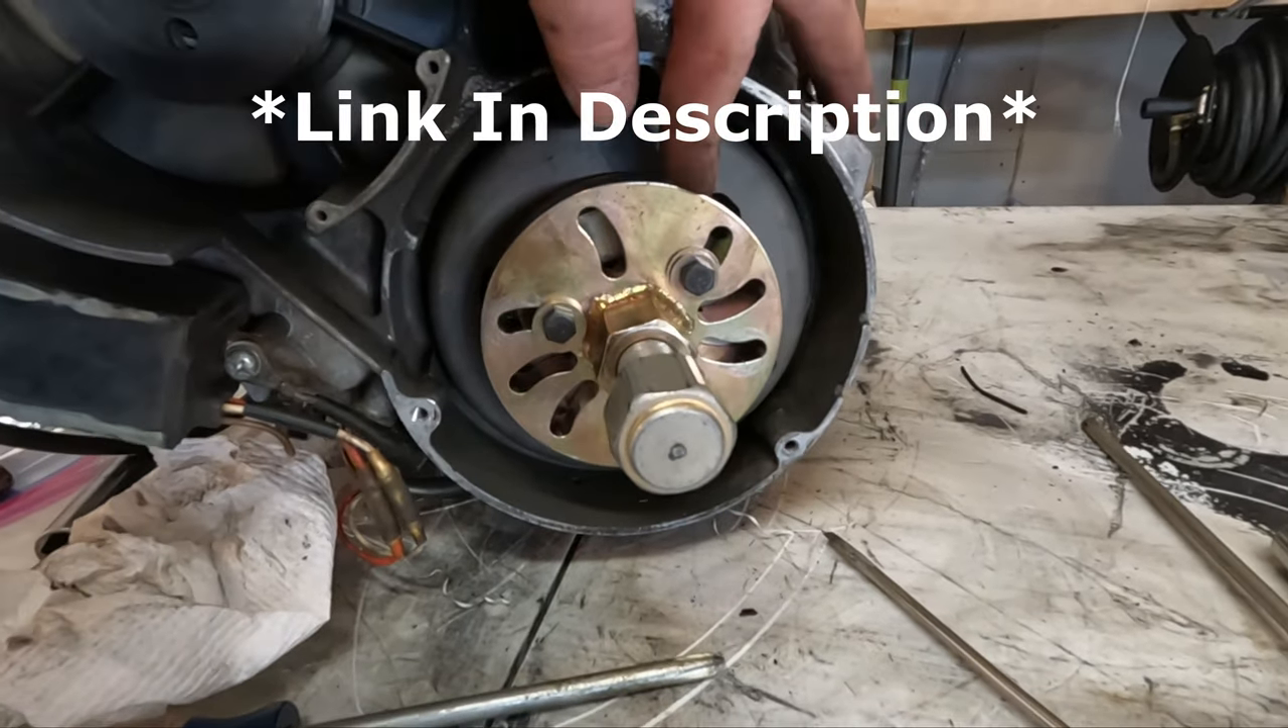I got our puller all set up.